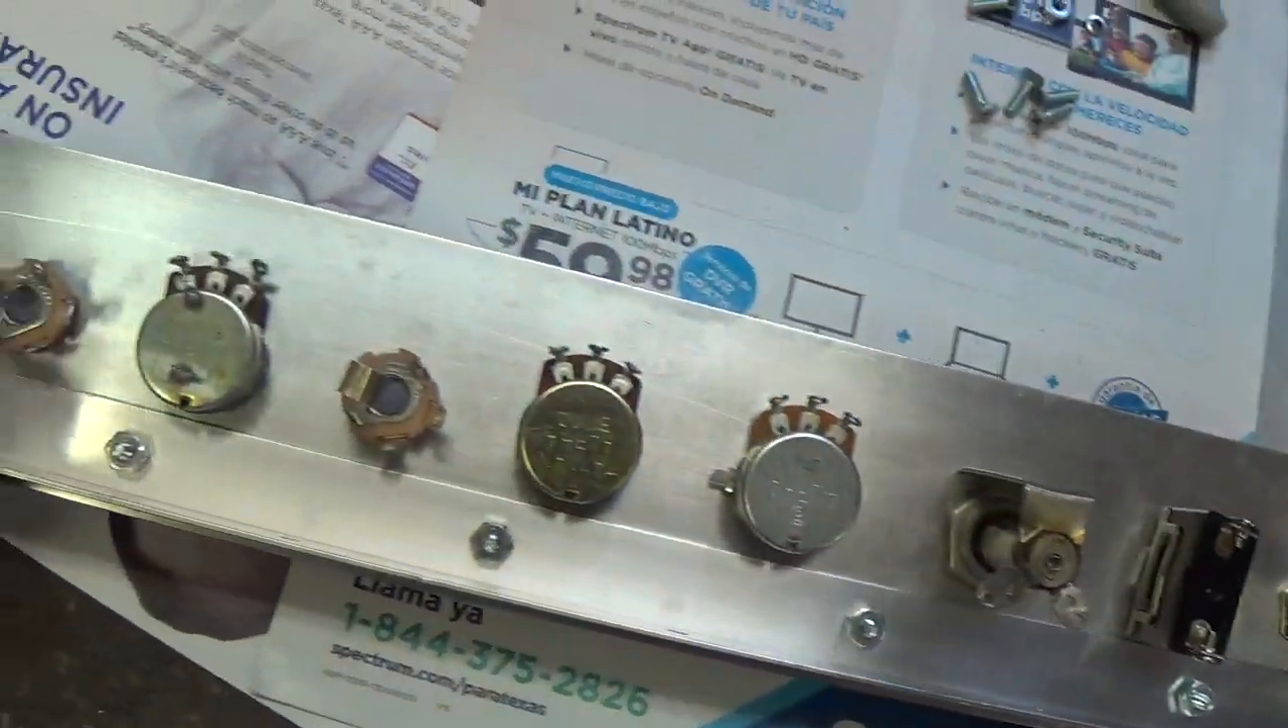Well, here's the control panel with all of the different components installed and ready to be connected to the top plate and then wired.